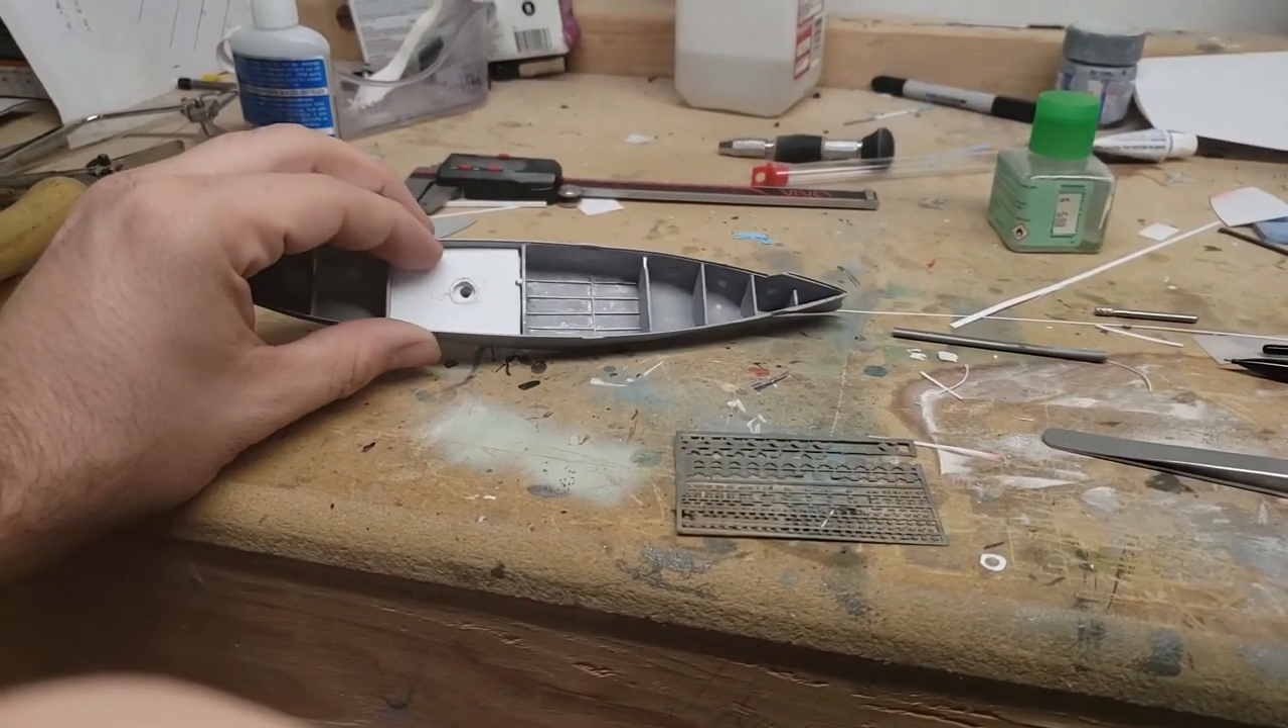I have built all but the full top deck of this interior section.